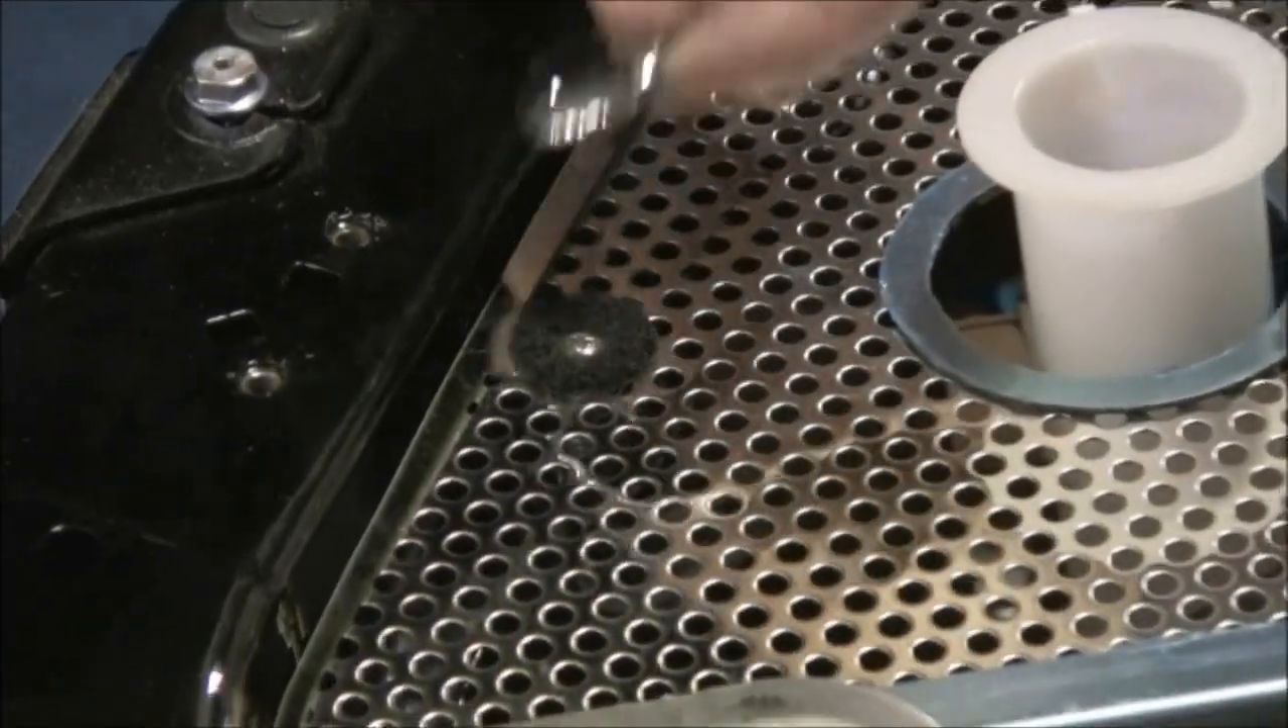Okay, we've installed our little Velcro donut over the screw so that we can put our decorative cover and we're all done.